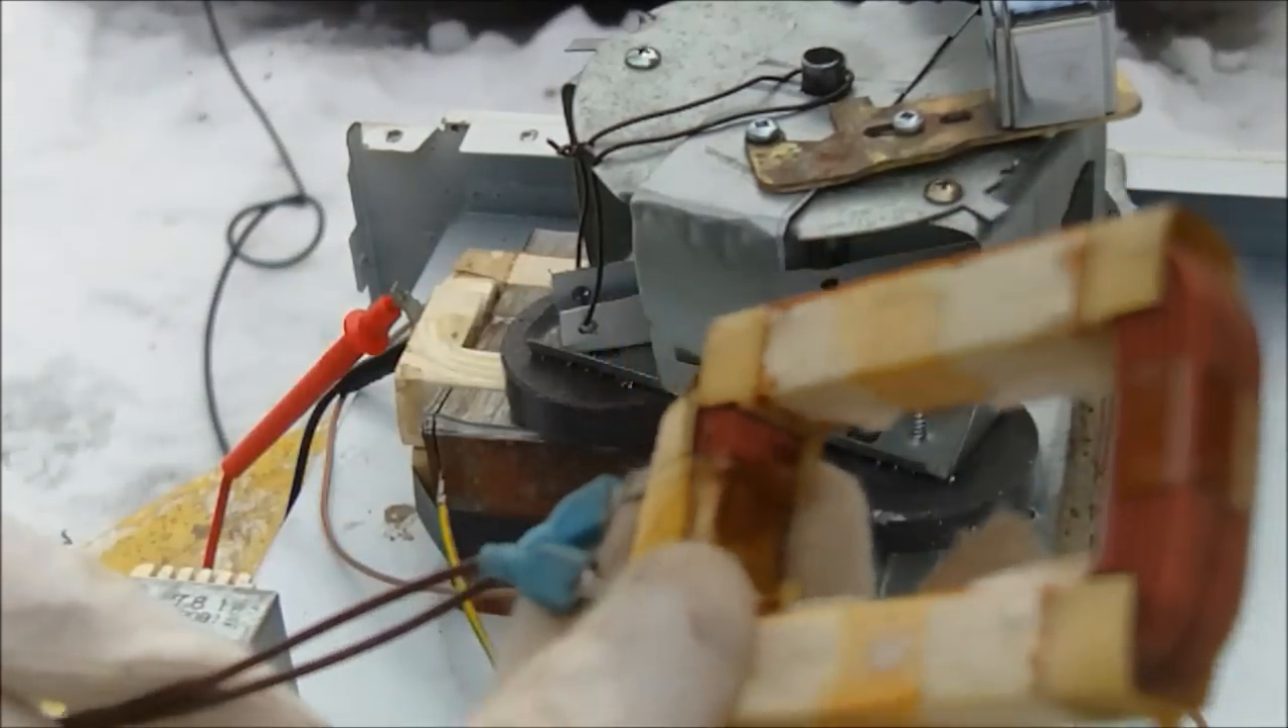I've removed the primary coil, which is this one.